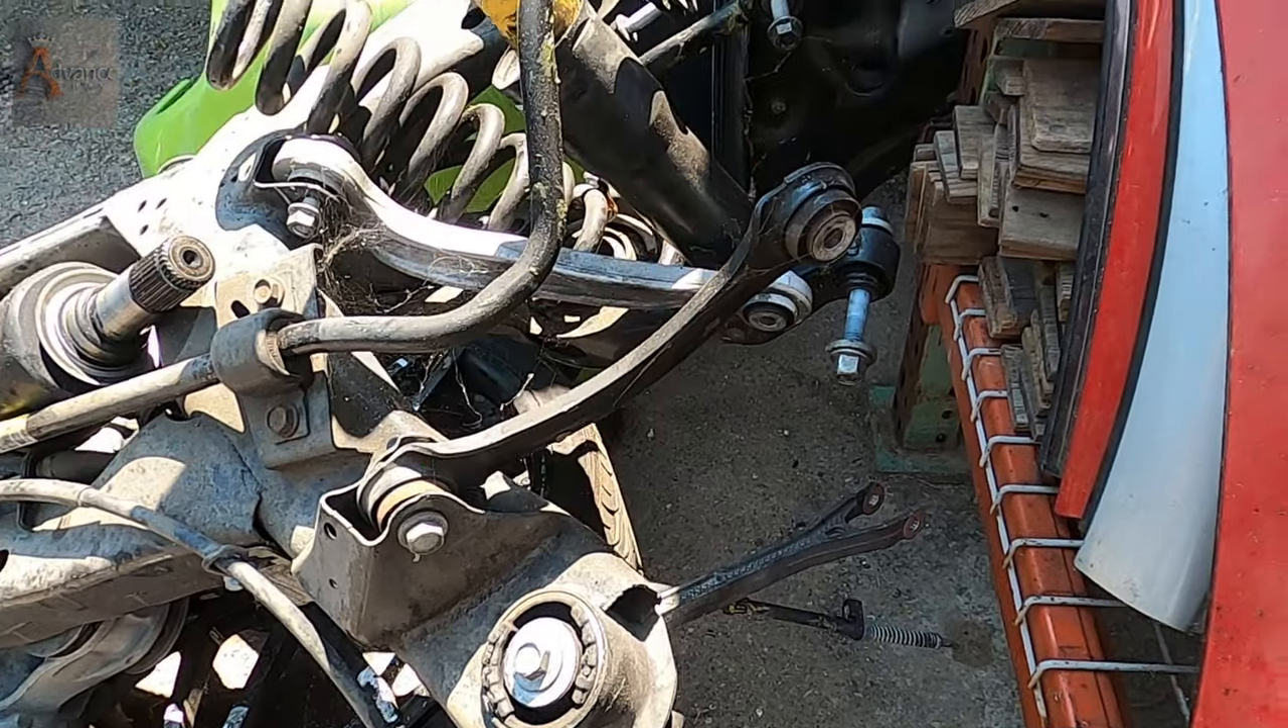So on one side right now, we're missing a spindle knuckle right here.